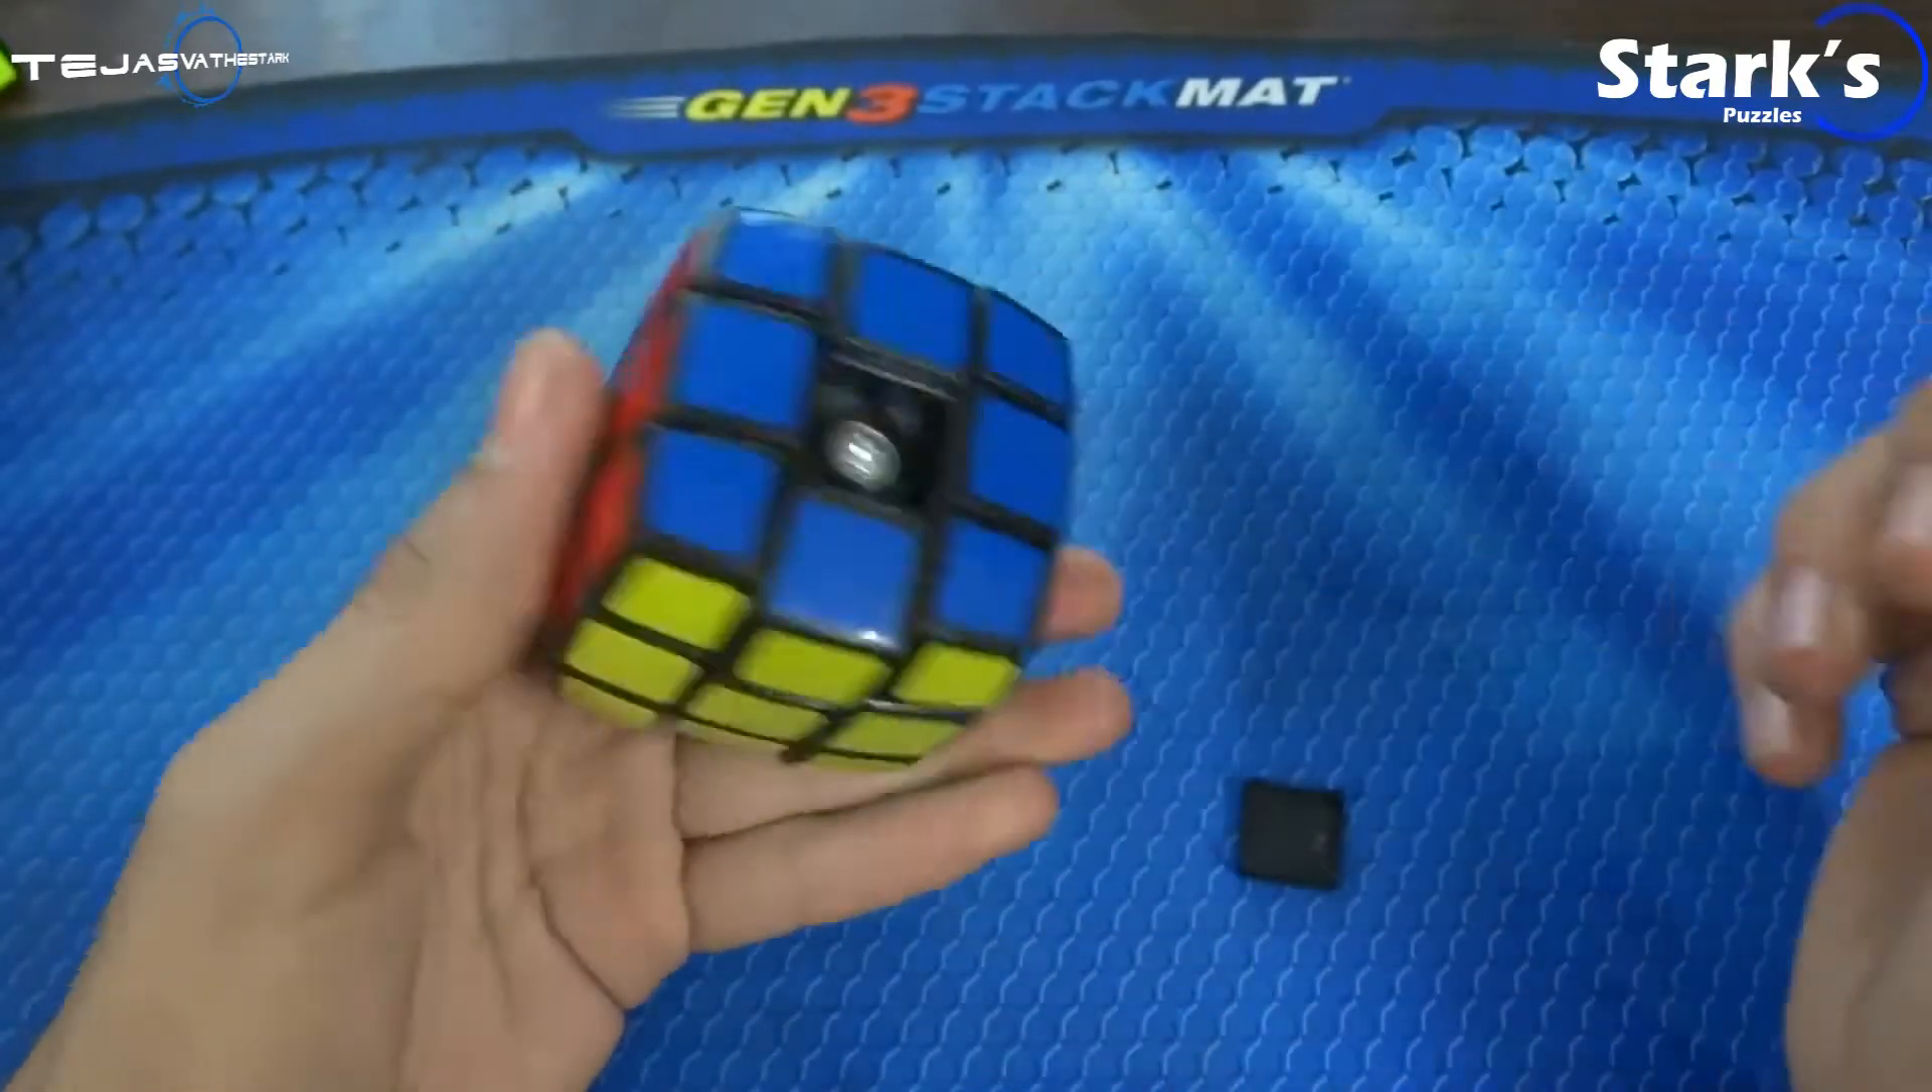Center cap popped out again.